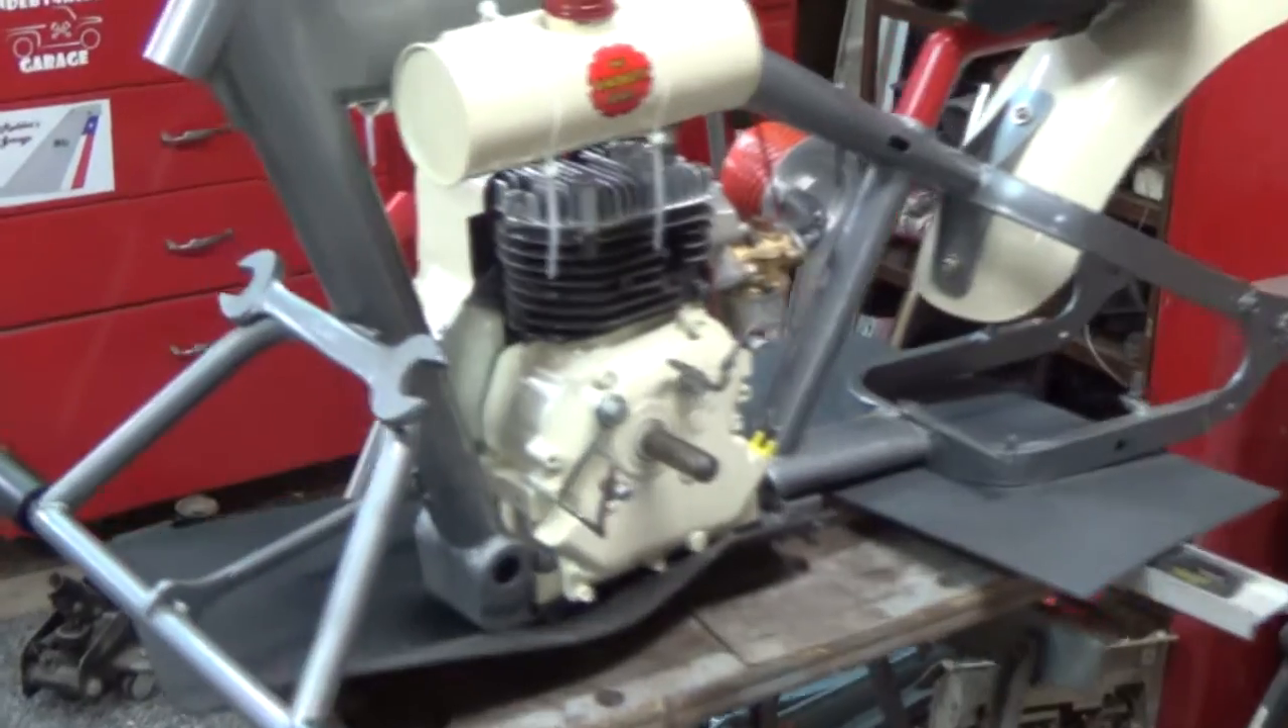There it is in all its glory the official gadget bike logo and as you can see we have our motor mounted in the frame.